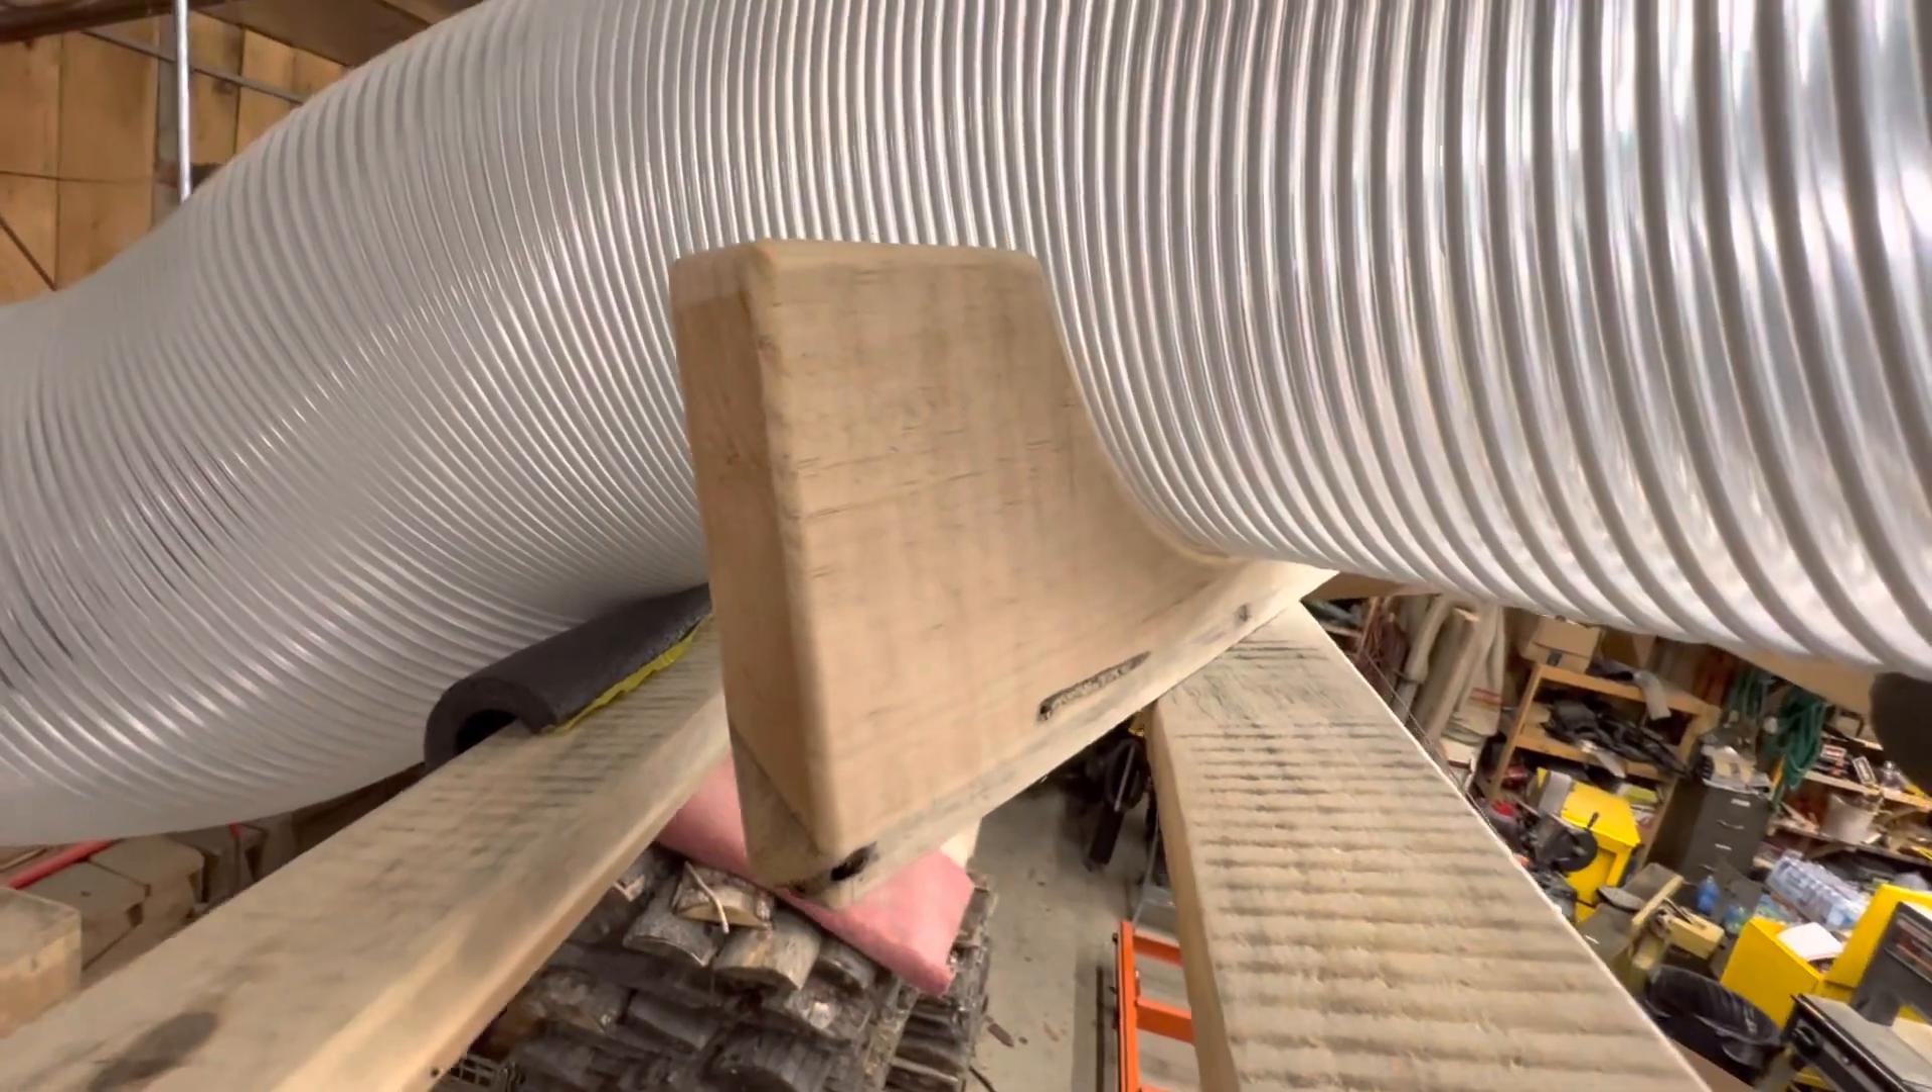Now you can see your hose rest in it. You can see that I took a couple seconds to put a corner round edge on both sides. So, now your hose fits in there nicely. It'll give it a little bit of room, but you're going to reduce the chafing.